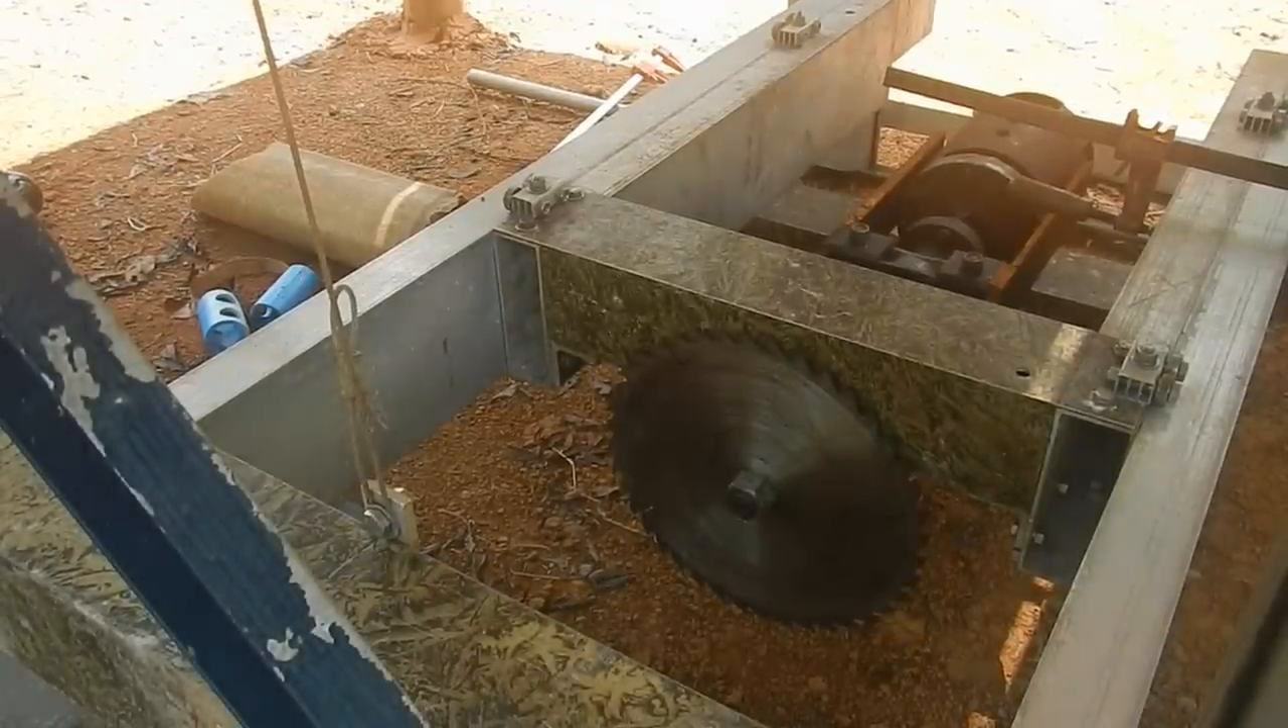All right, I got the blade on there and let's see.